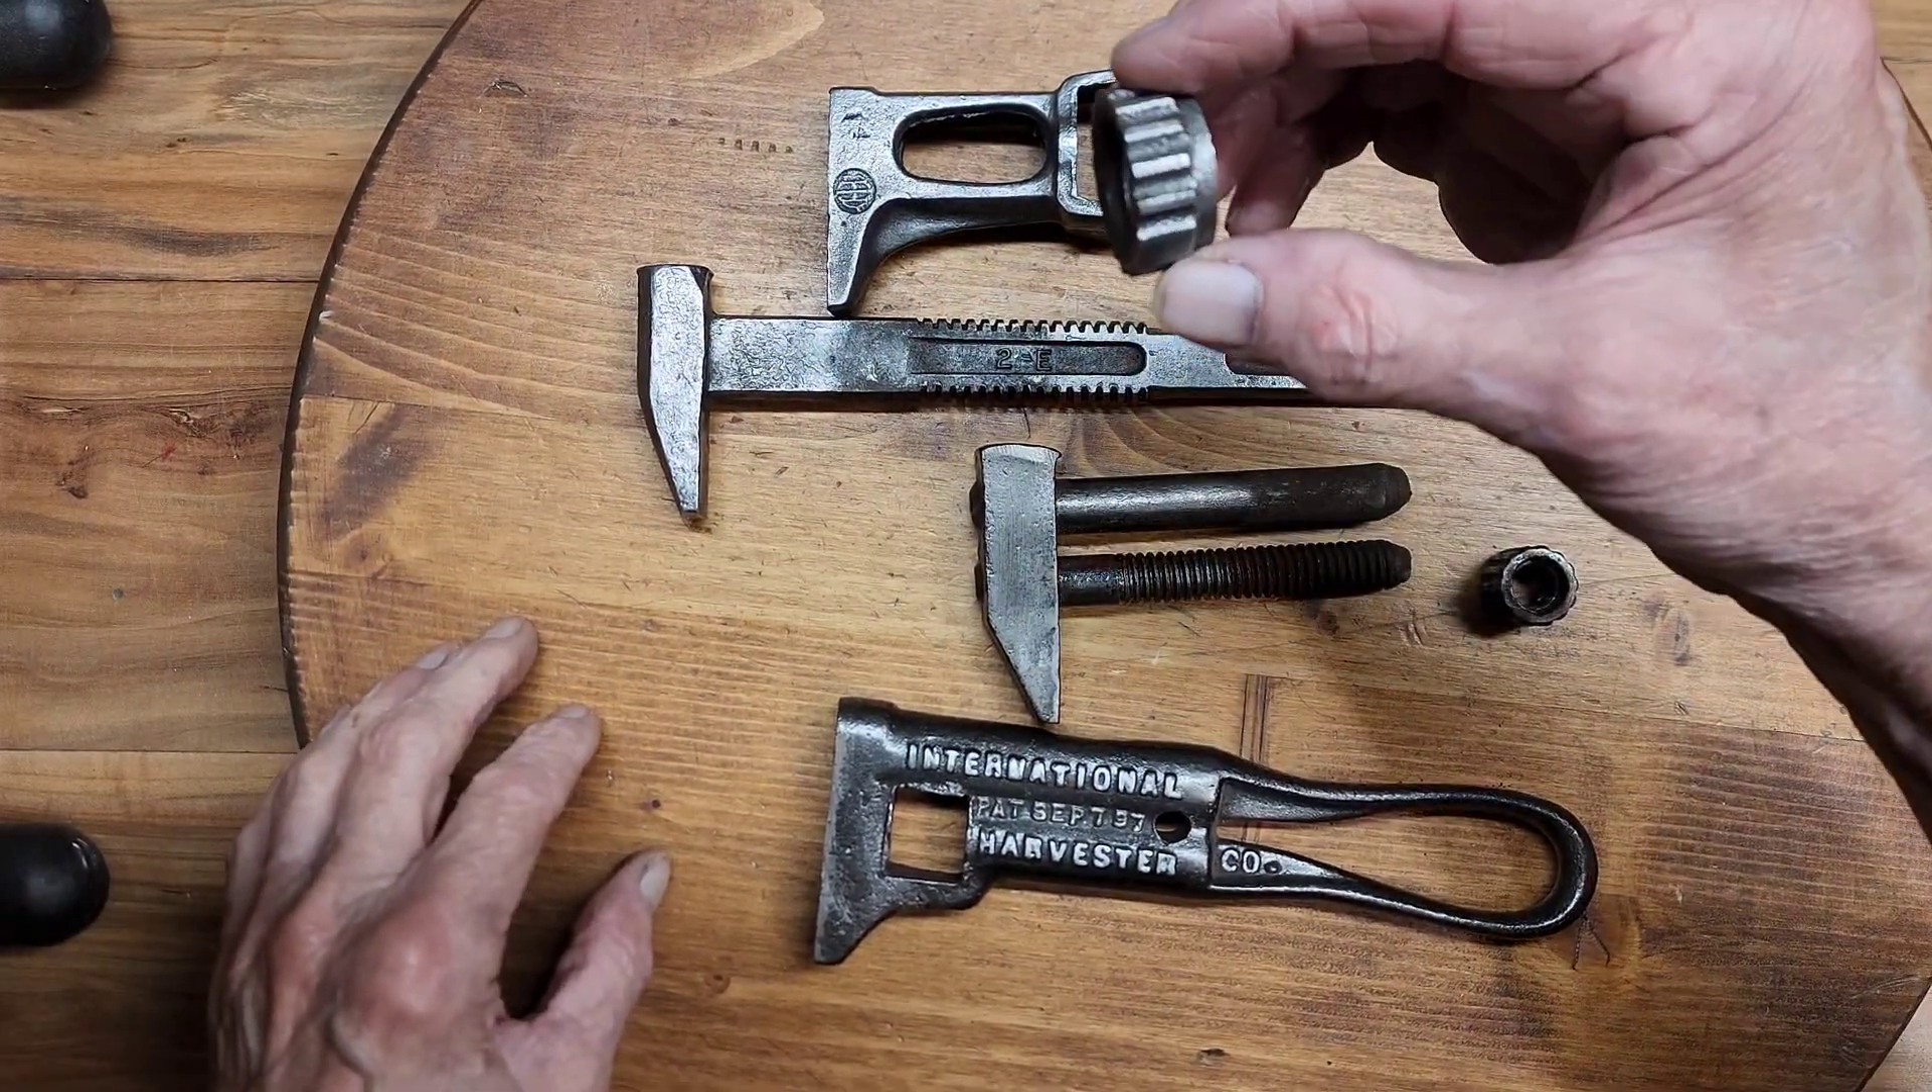Okay, the teardown is completed on these two wrenches.